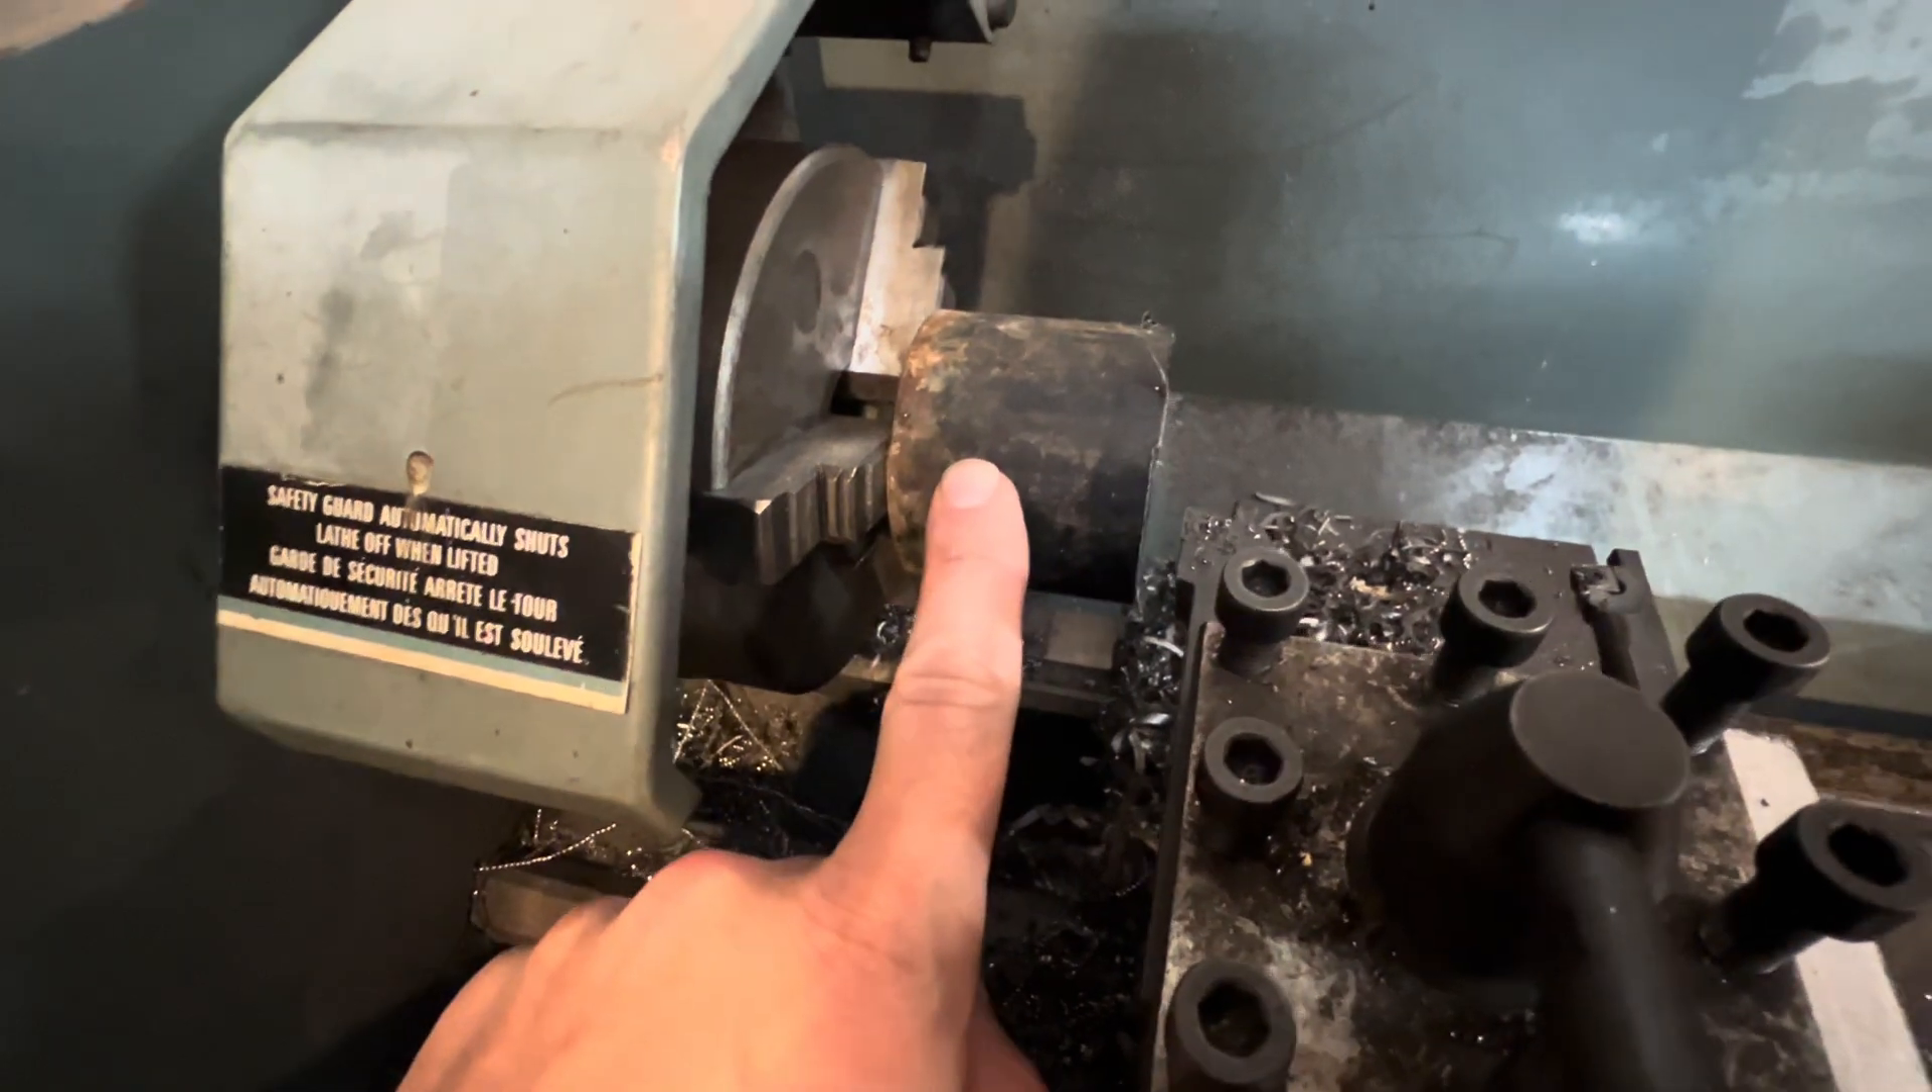I have that piece of tube mounted in the chuck of the lathe.